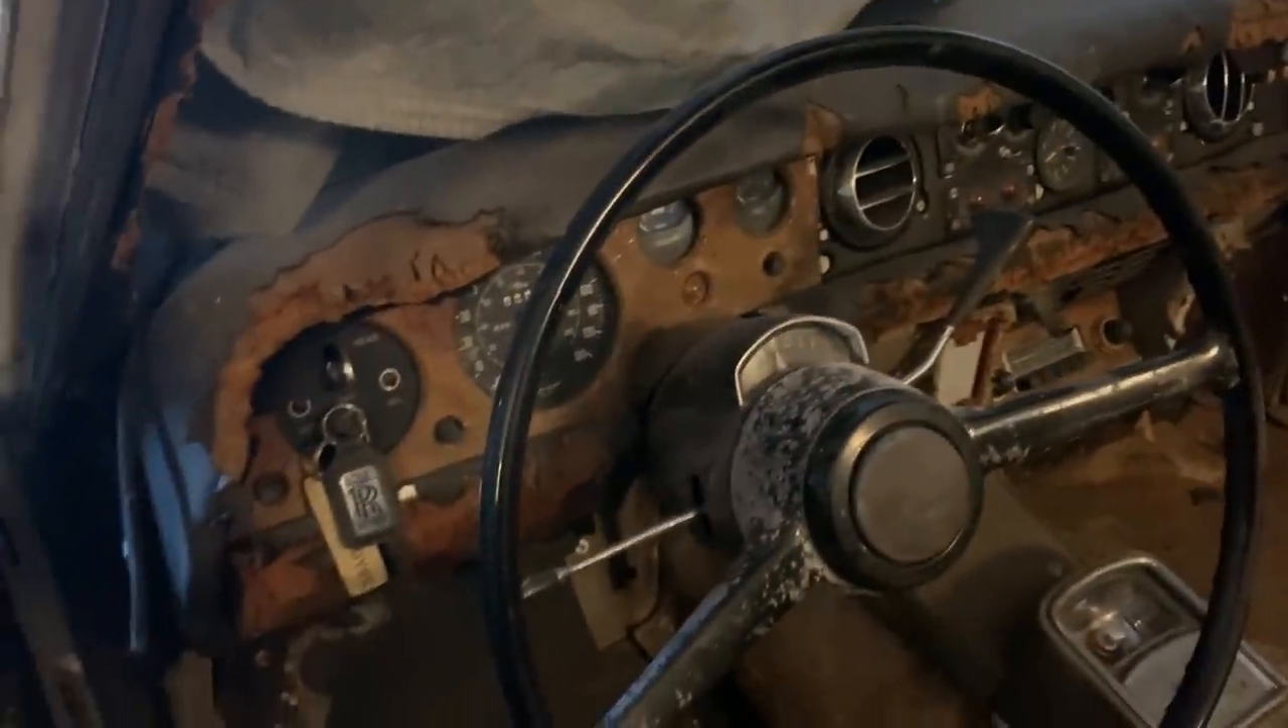But right now I've got this nasty gross dashboard still in this car and it bugs me every time I look at it so I'm going to start the disassembly process right now.